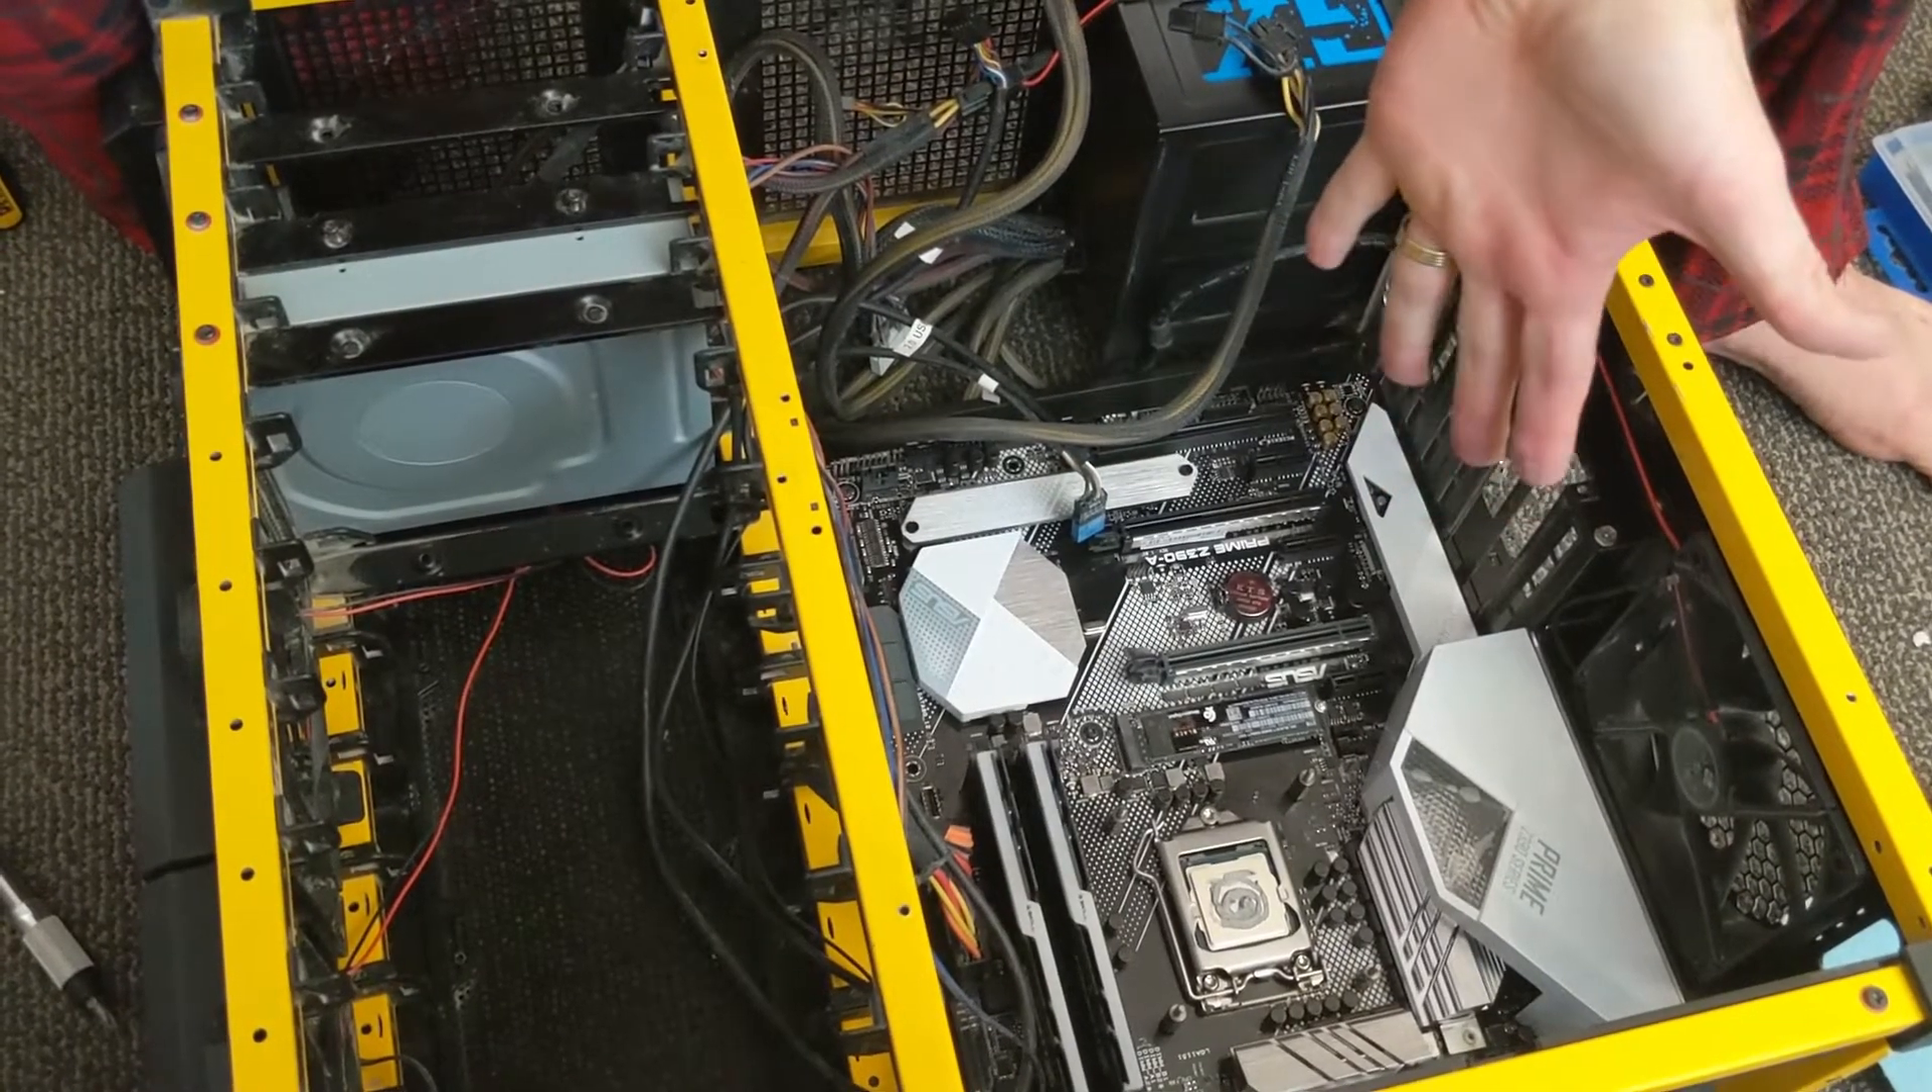Motherboard is in. Ready to mount the AIO and get the wiring going.